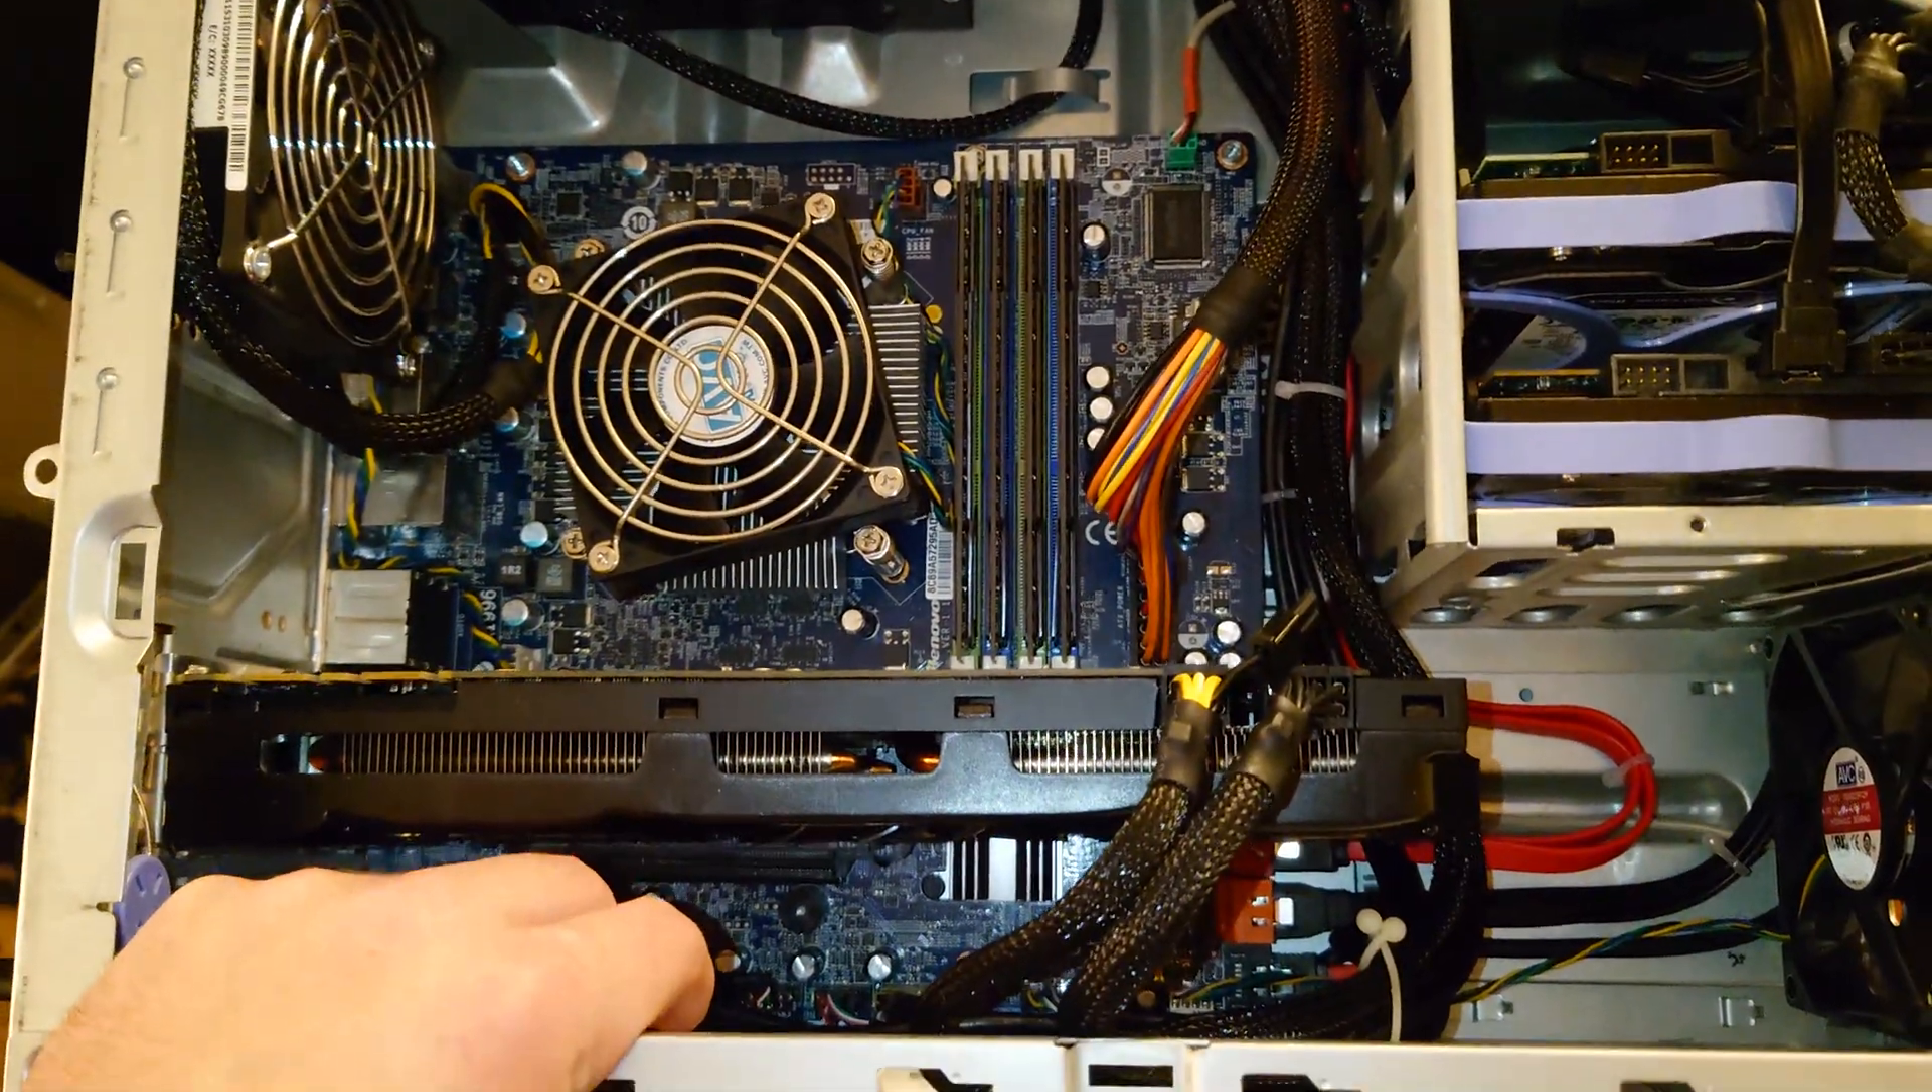As you can see, we have a new motherboard installed.